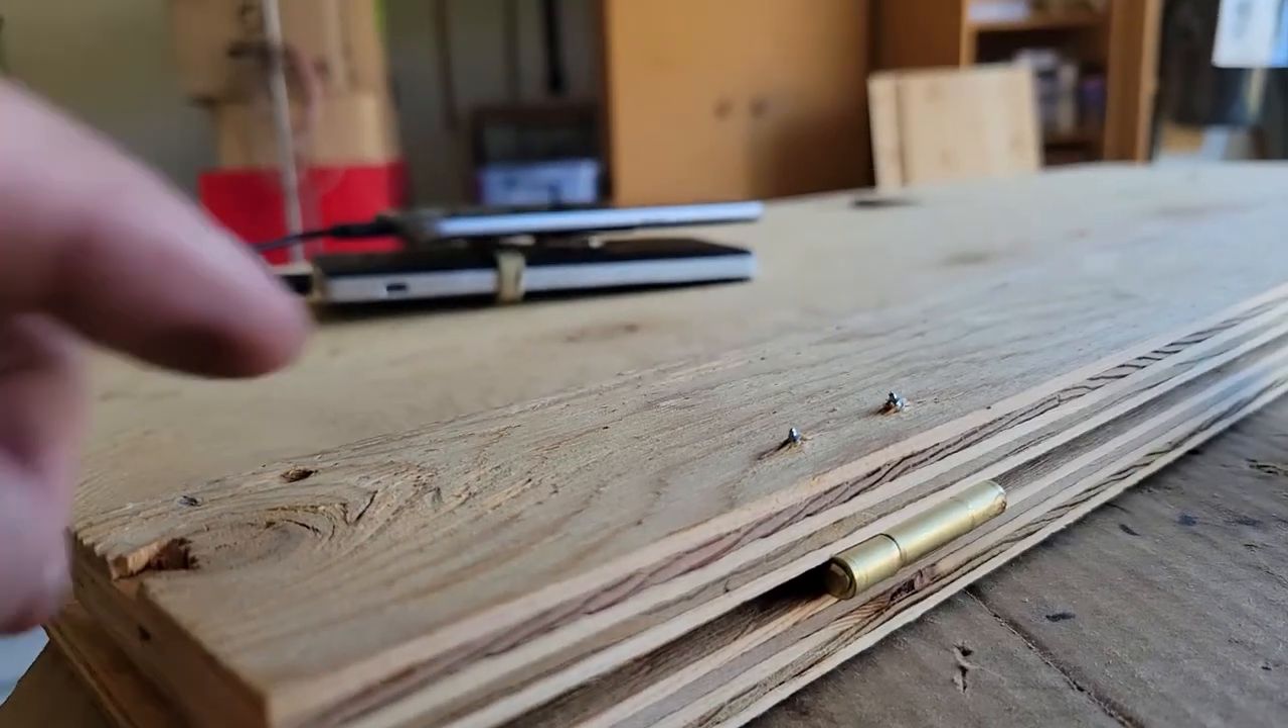All right so here's what I was talking about about those screws sticking out of that wood just a little.